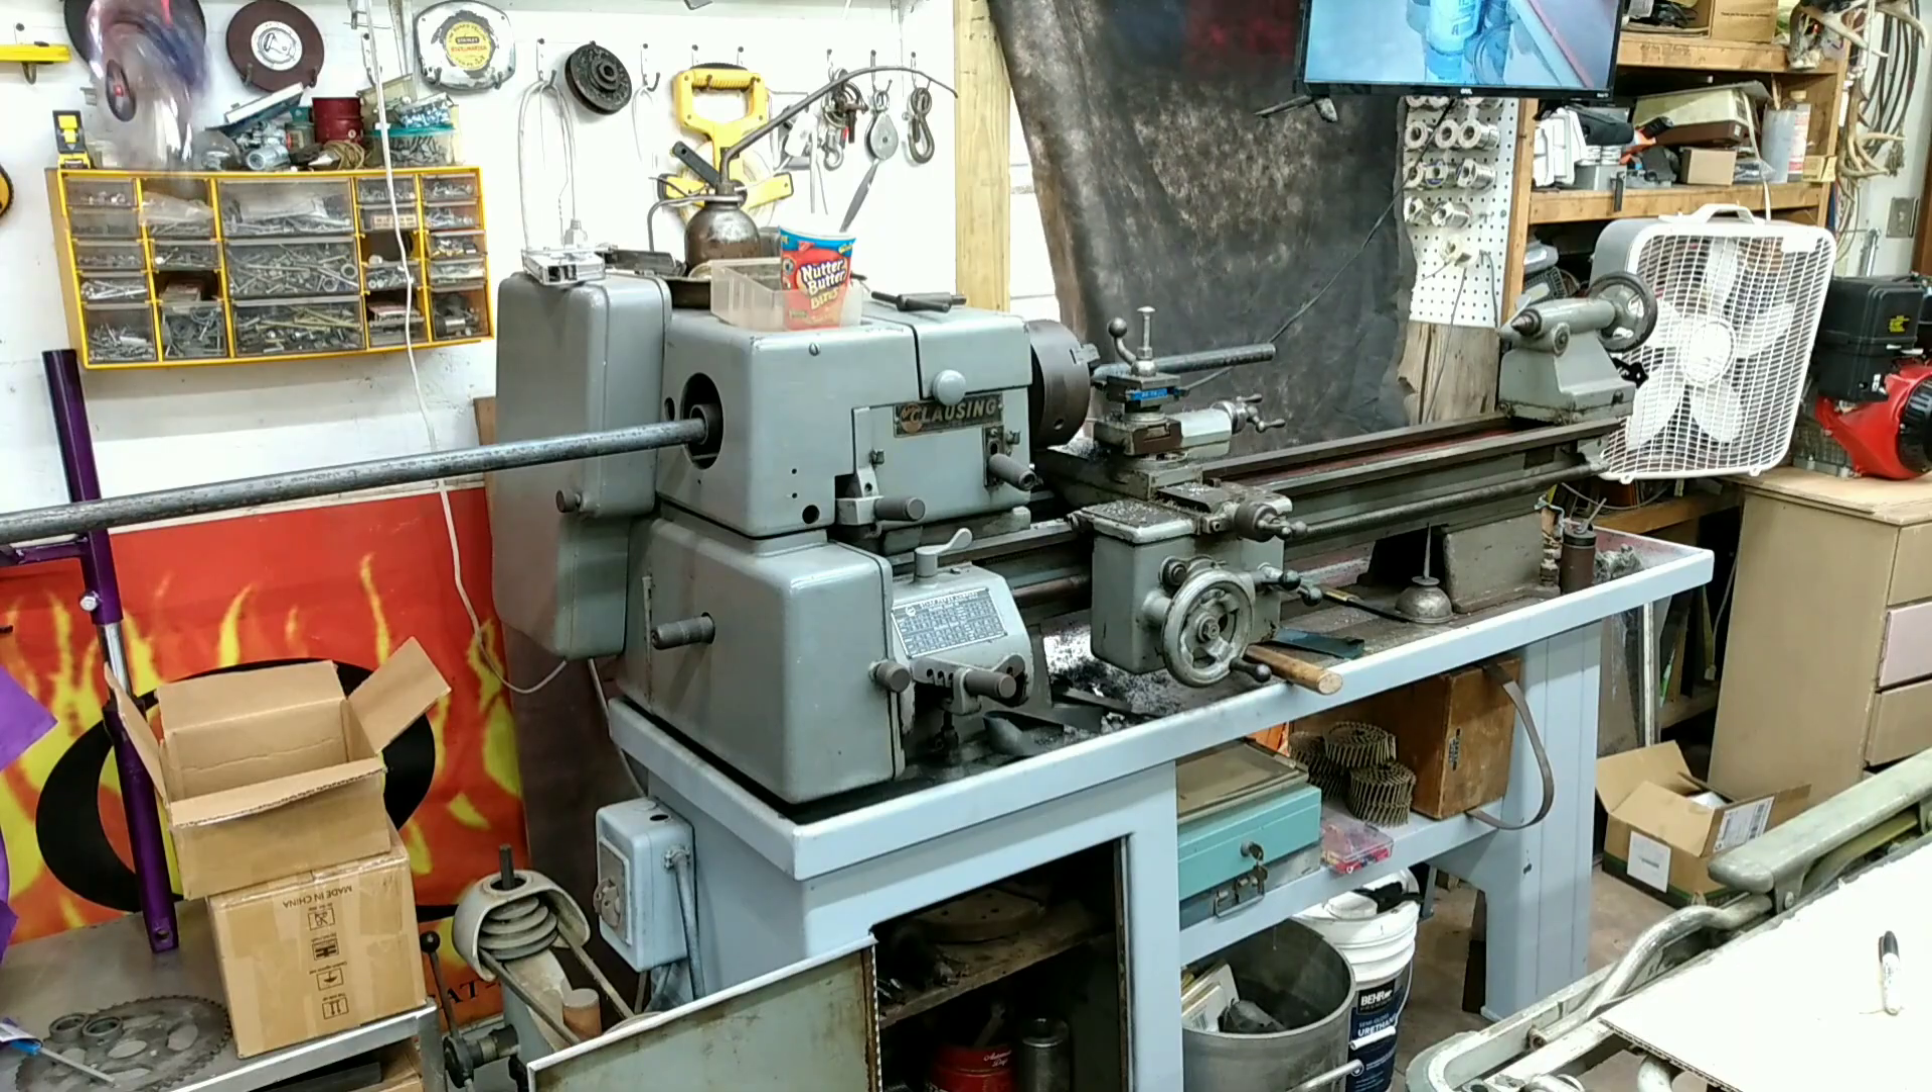Okay so we got the shaft up in the lathe.